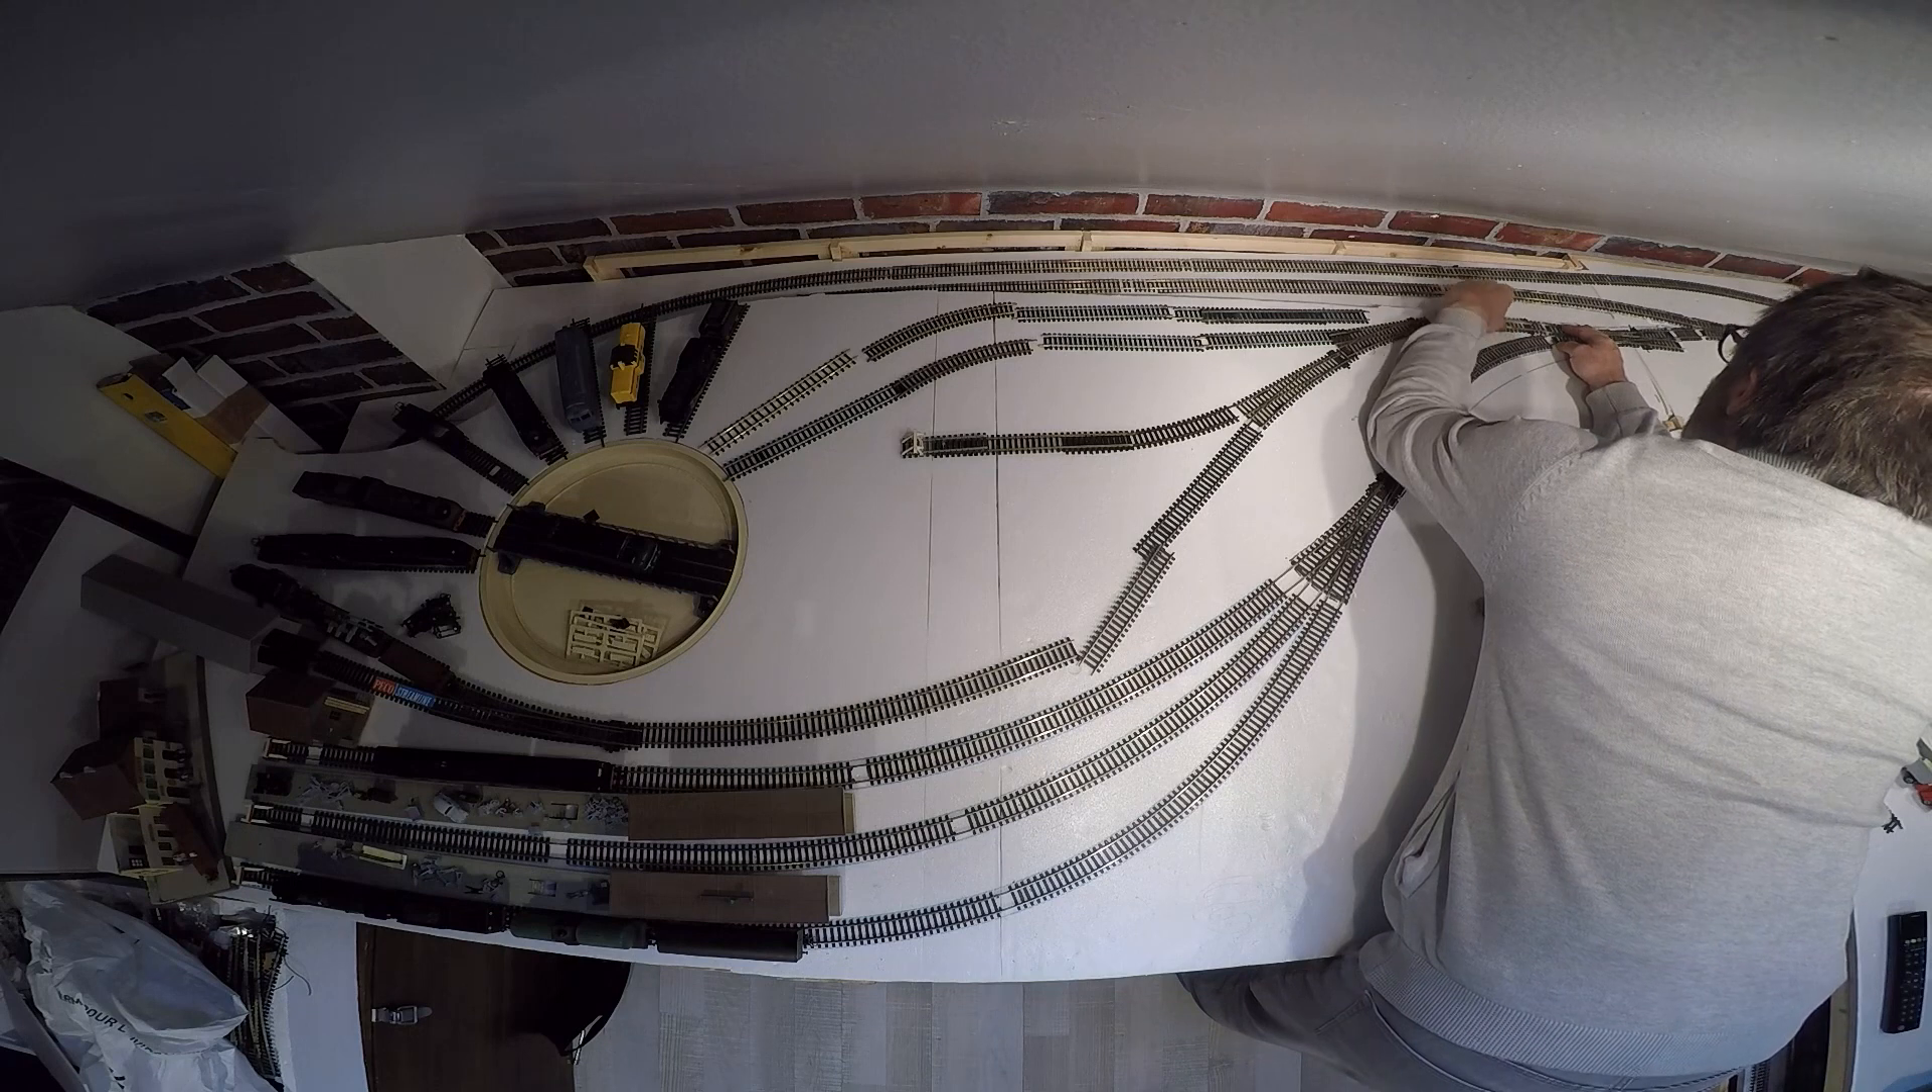Comme vous vous êtes en train de le voir j'ai mis en place les aiguillages les voies tout ça.